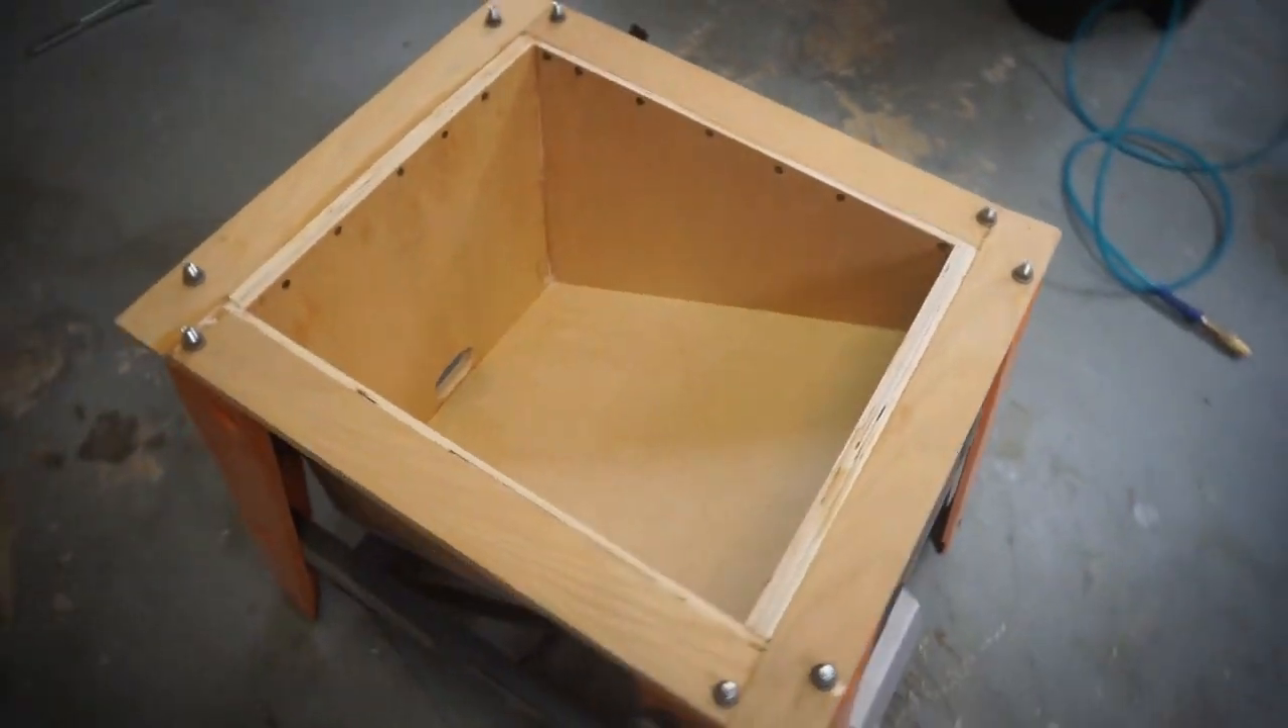Alright, everything's assembled. I've got the bottom in and the sides. It's all glued and screwed.